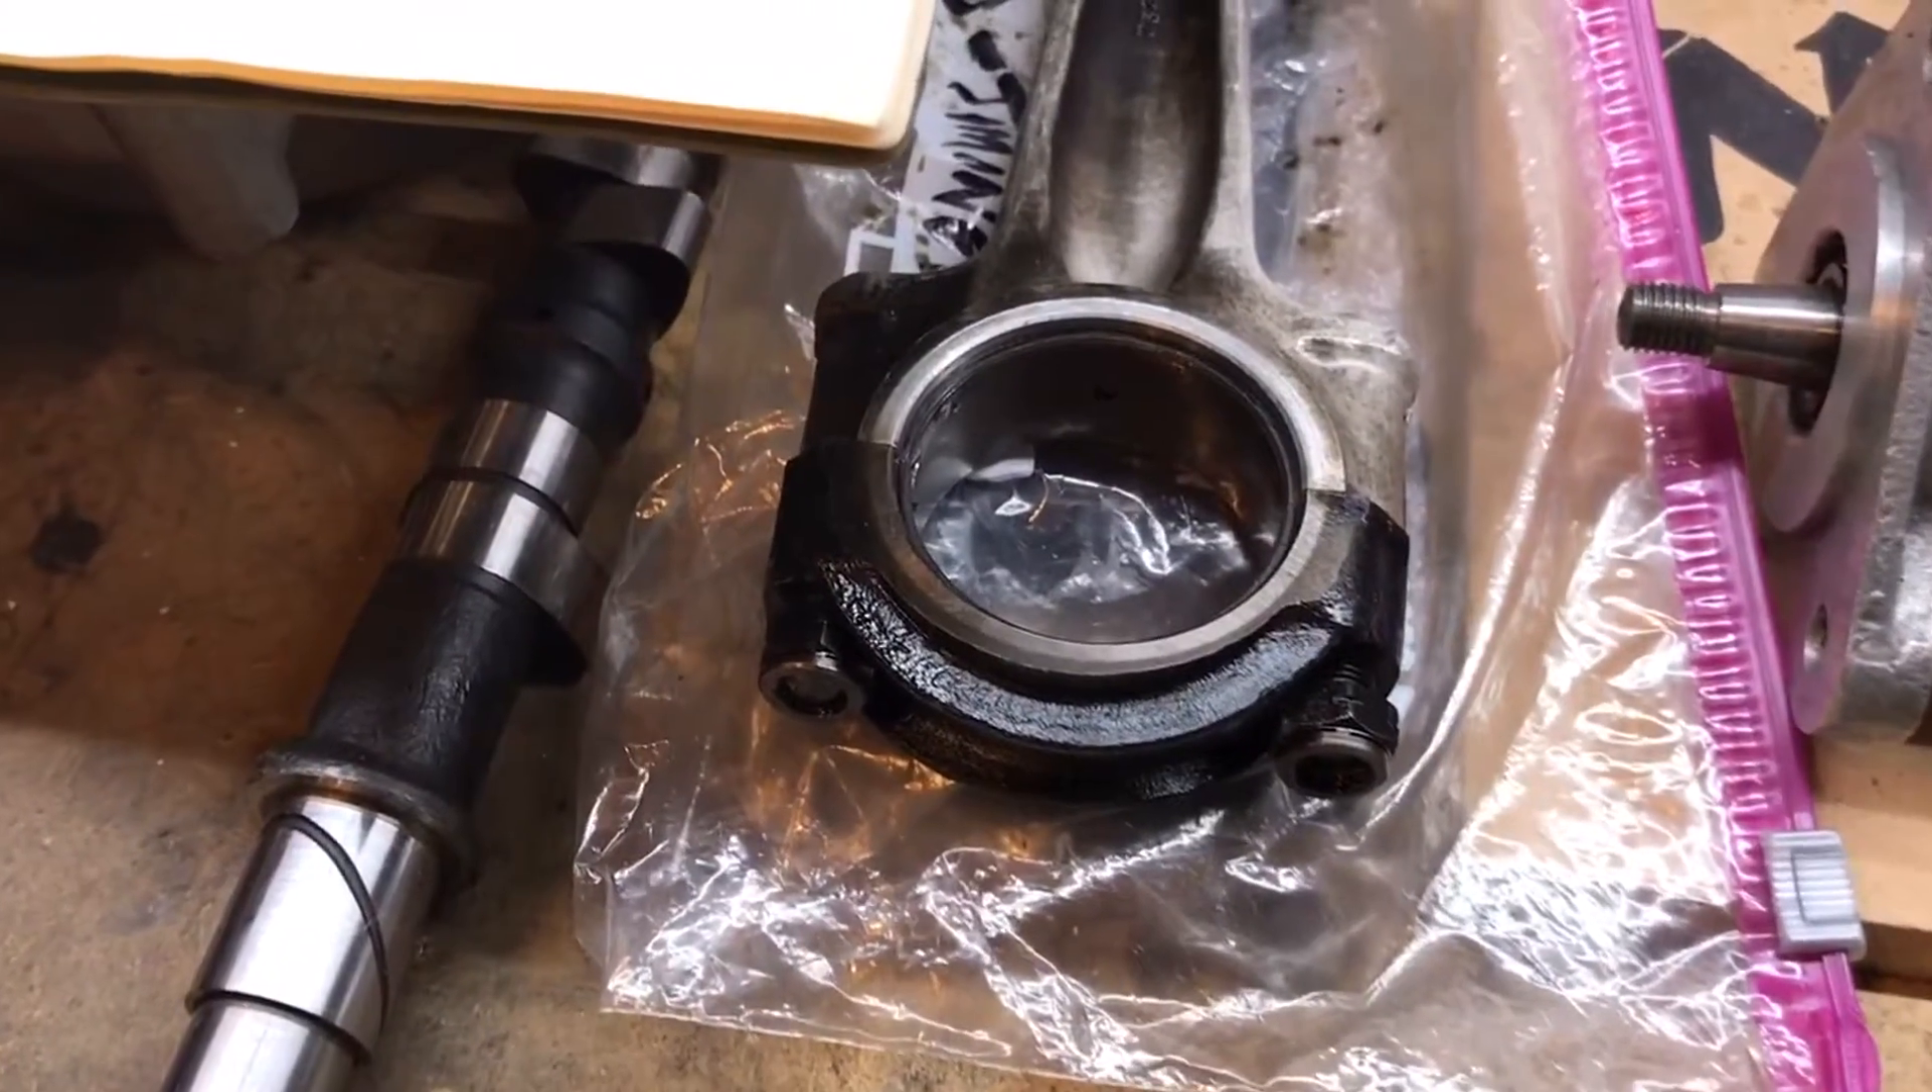What I haven't done yet, I haven't looked at the conrods, haven't taken those bearings or those shells apart yet.